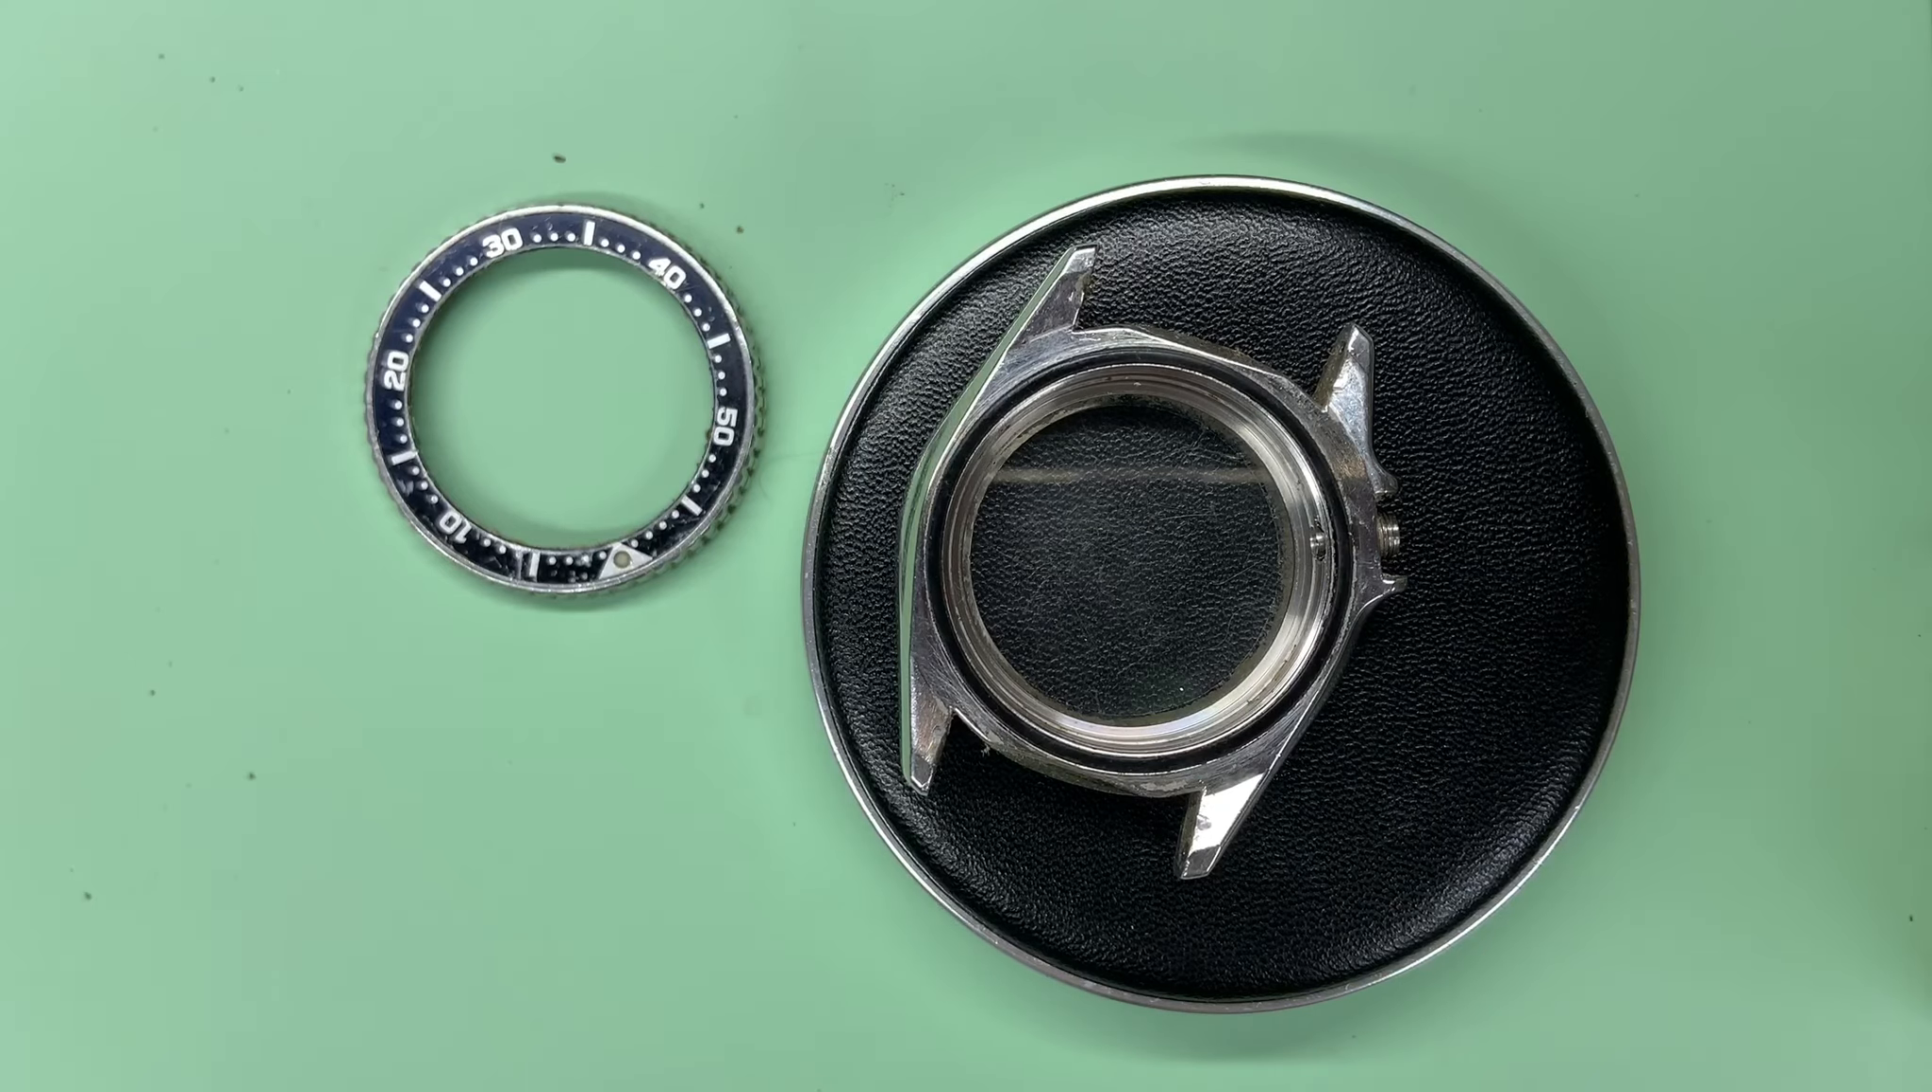Okay so case back is off and the bracelet was a bit of a struggle but it's come off and now that reveals the the aperture so we can get in here.